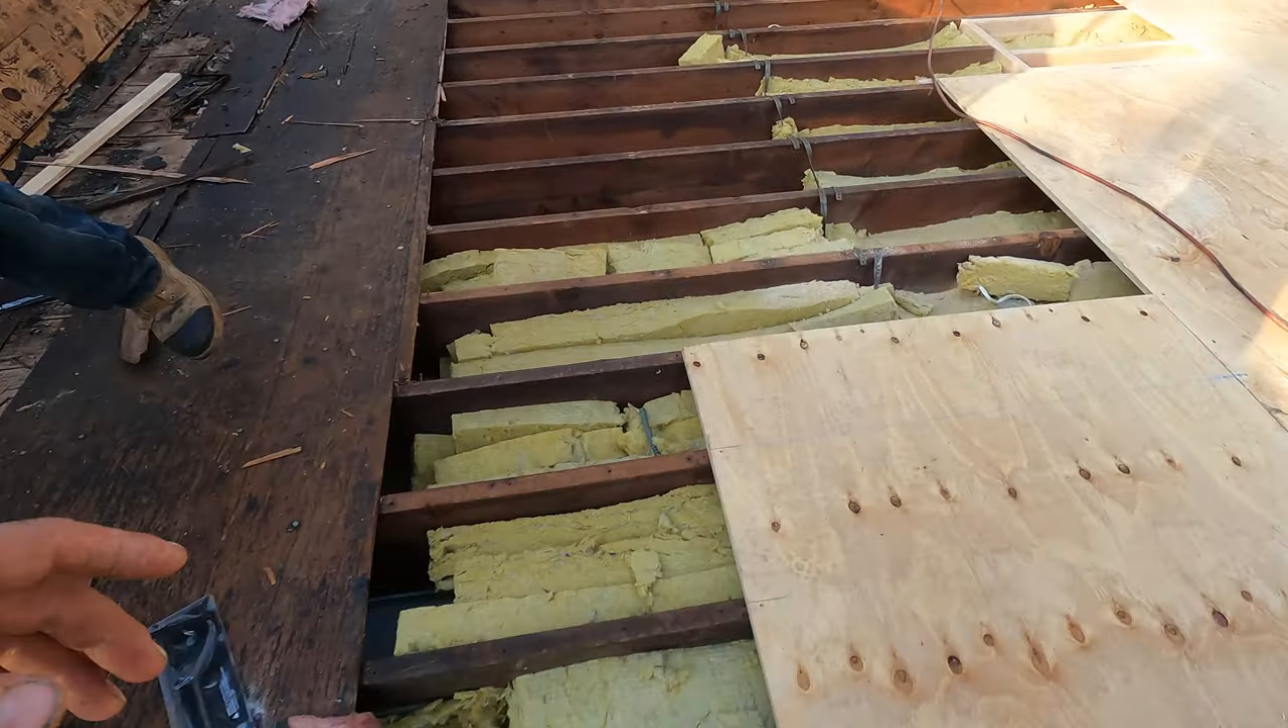We're now at the point where the last couple sheets are going in.